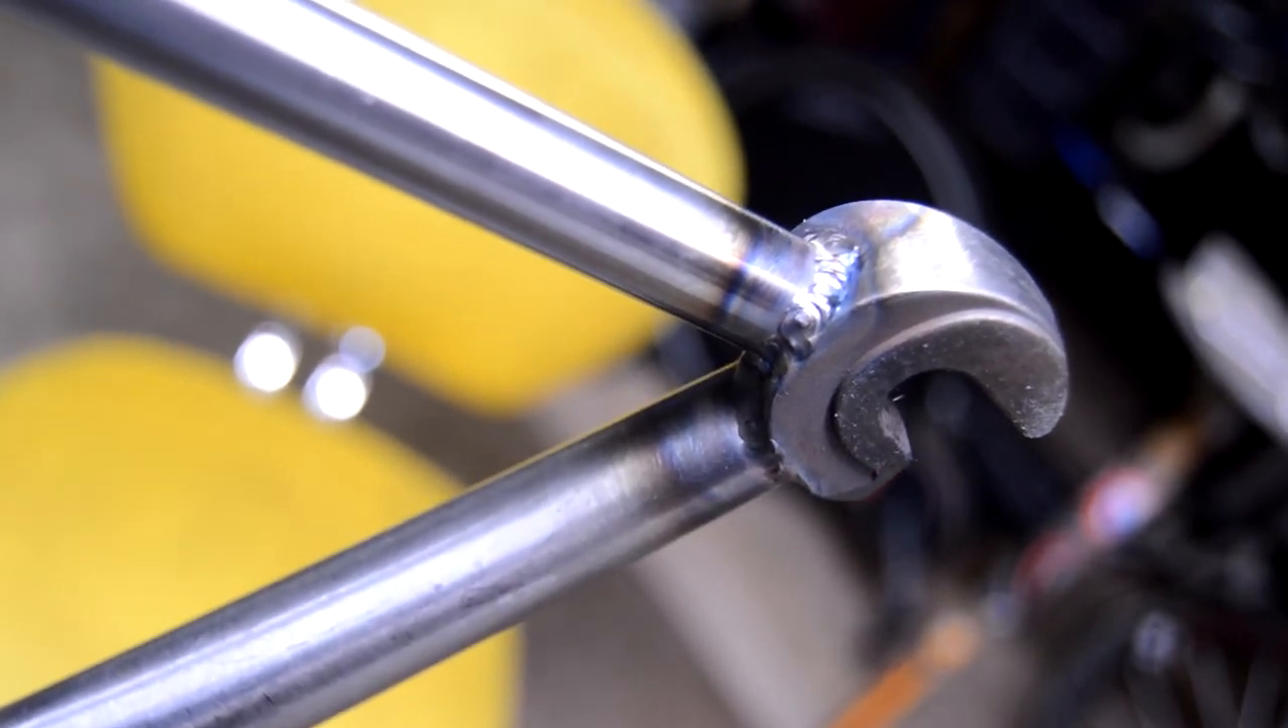Got the dropouts welded on and everything so at this point I just got to get the uh disc brake mounts and the little nuts on the bottom bracket and such welded on.